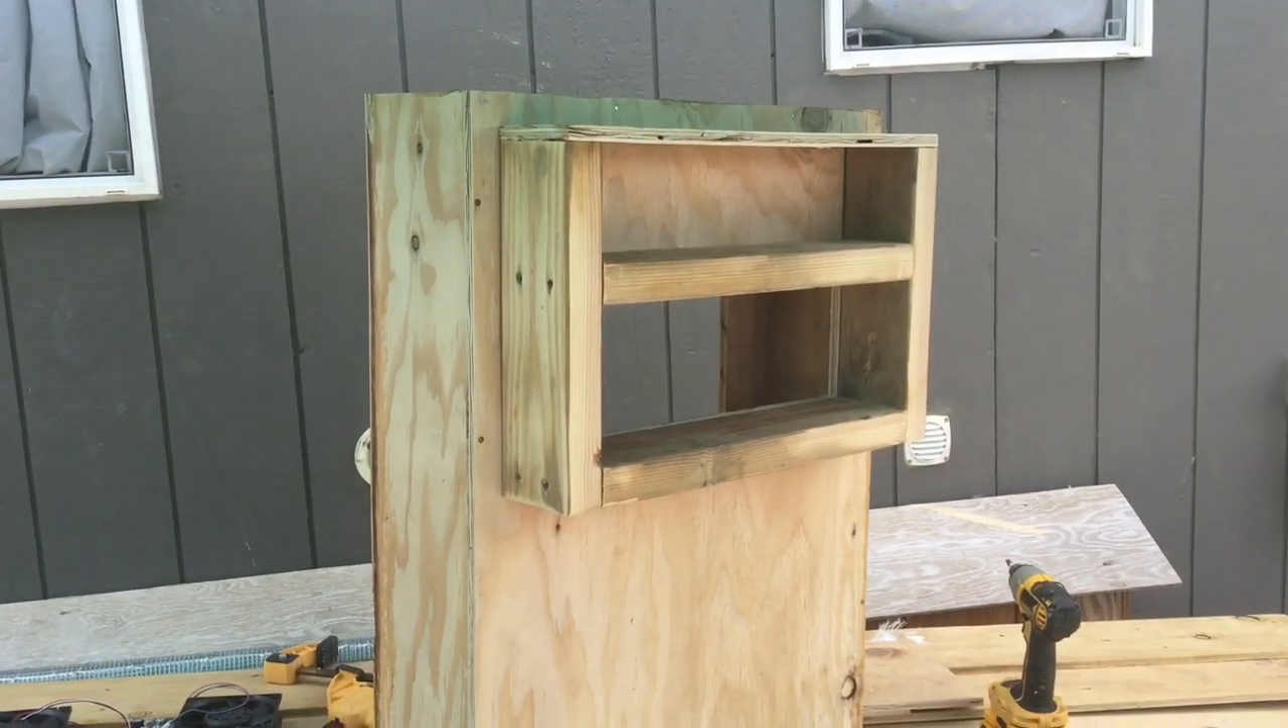So I built the front of the box that will go through the window.